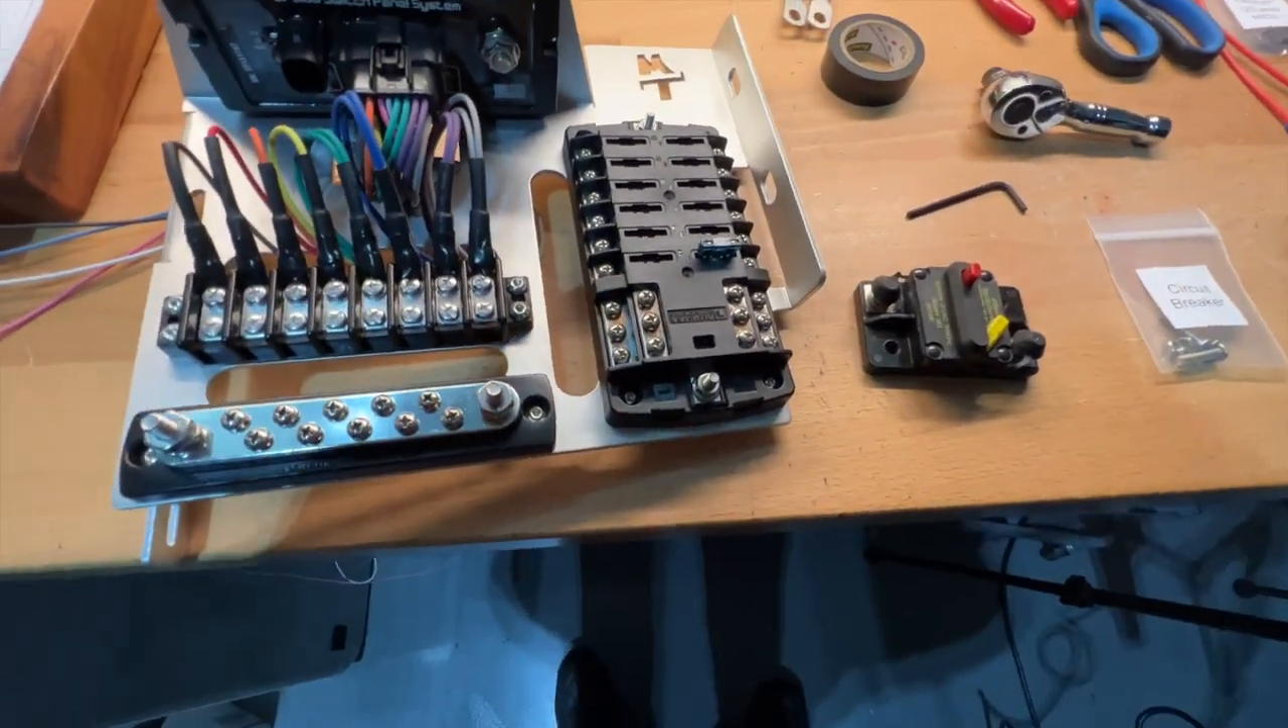The last component i believe other than wiring that we have to attach to the tray is the circuit breaker right here and it's going to go with this orientation just like this with these uh two slots here.